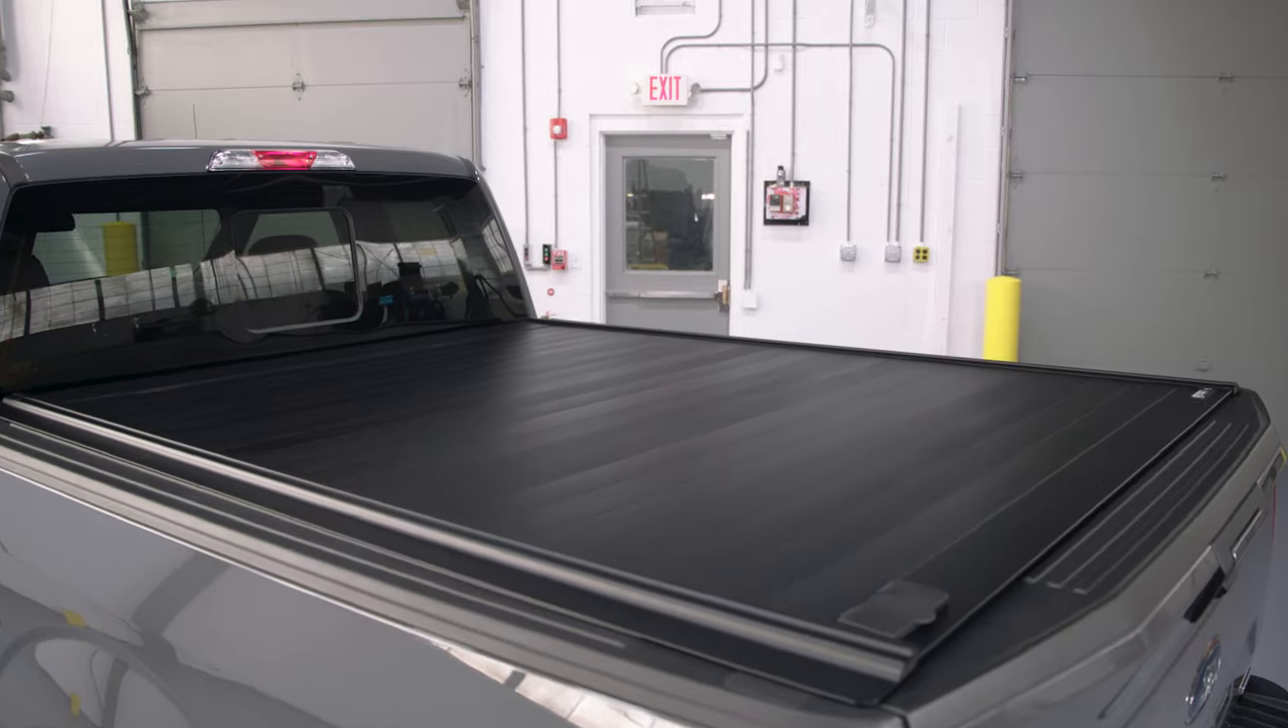The installation of your Retrax bed cover is complete.